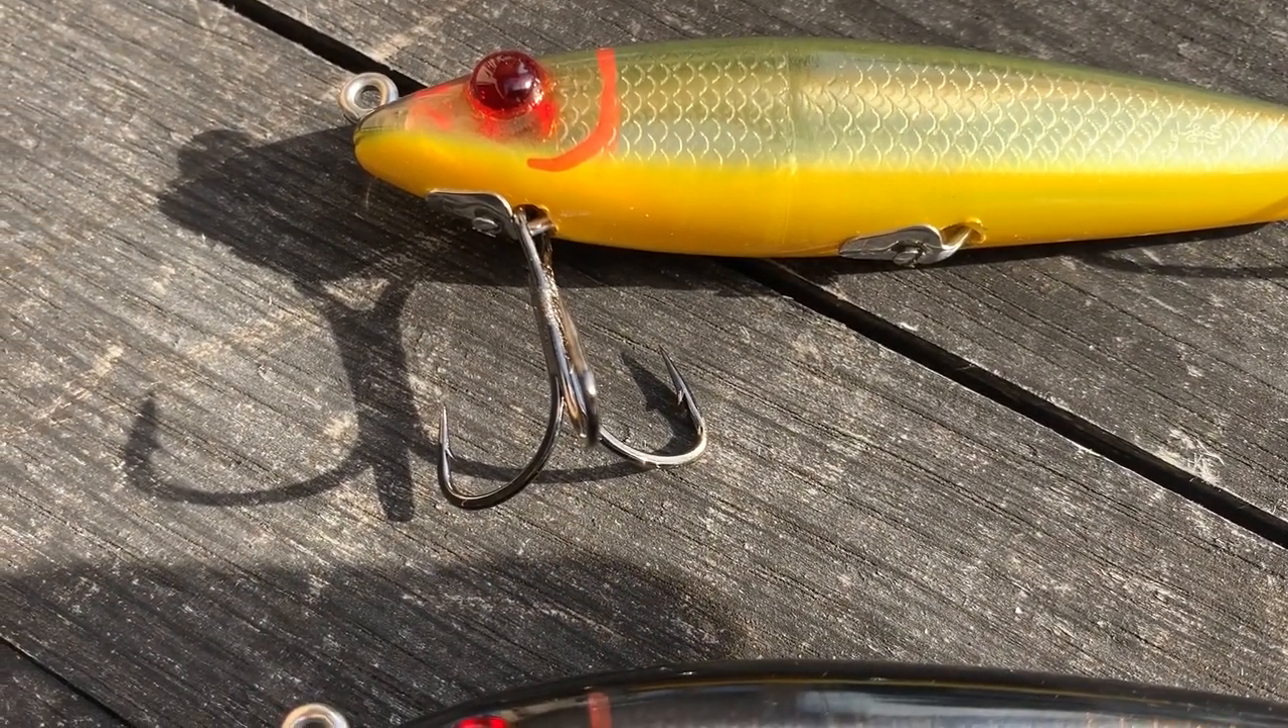But what I've done is I've removed the middle treble hook, the stock treble hook, and I've added, I just put the first treble back on the hook hanger in the traditional fashion, one hook forward, two hooks back.